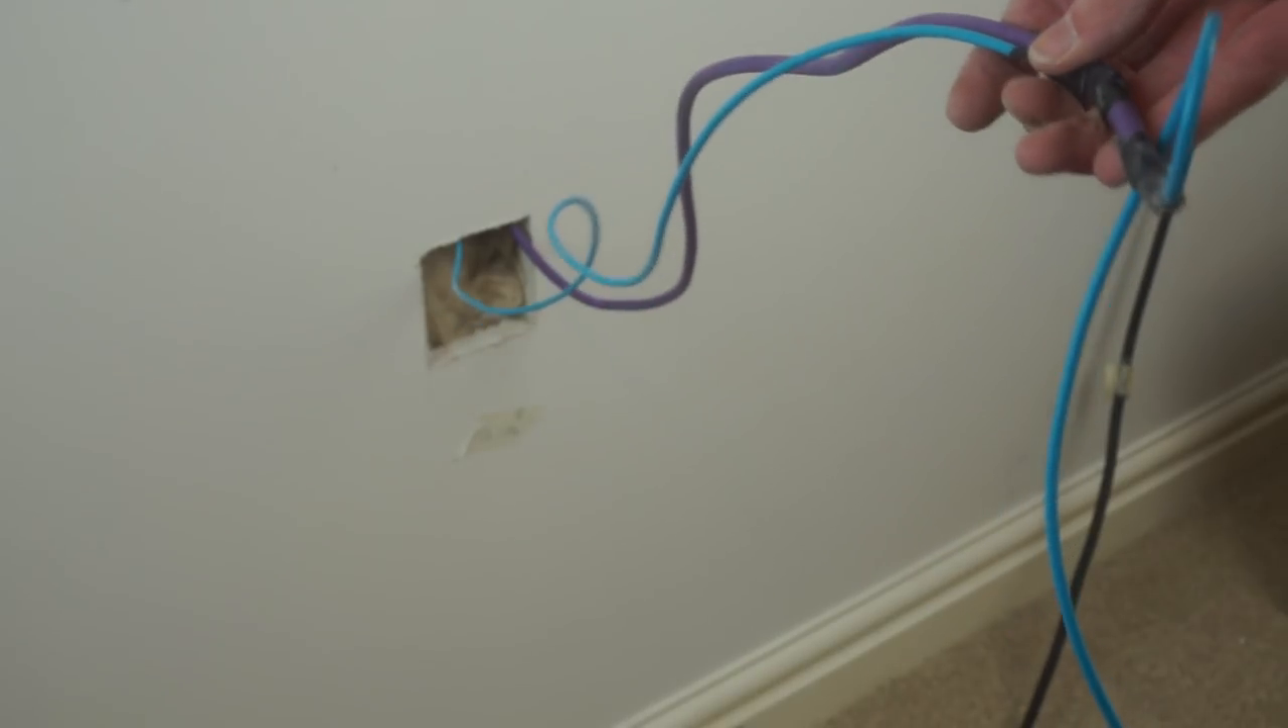Okay, so after a ridiculous amount of effort I've now been able to pull one of the CAT6s through.